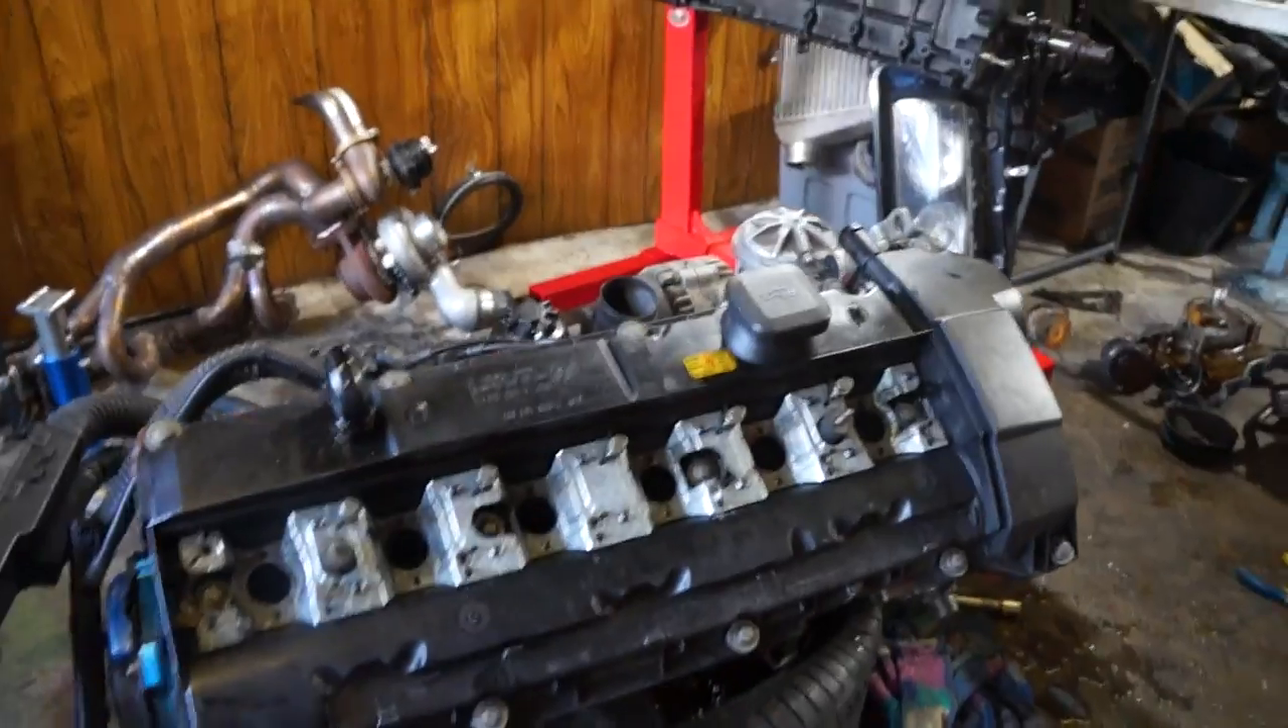Alrighty, I removed the coils, I didn't film it but the coils are gone.